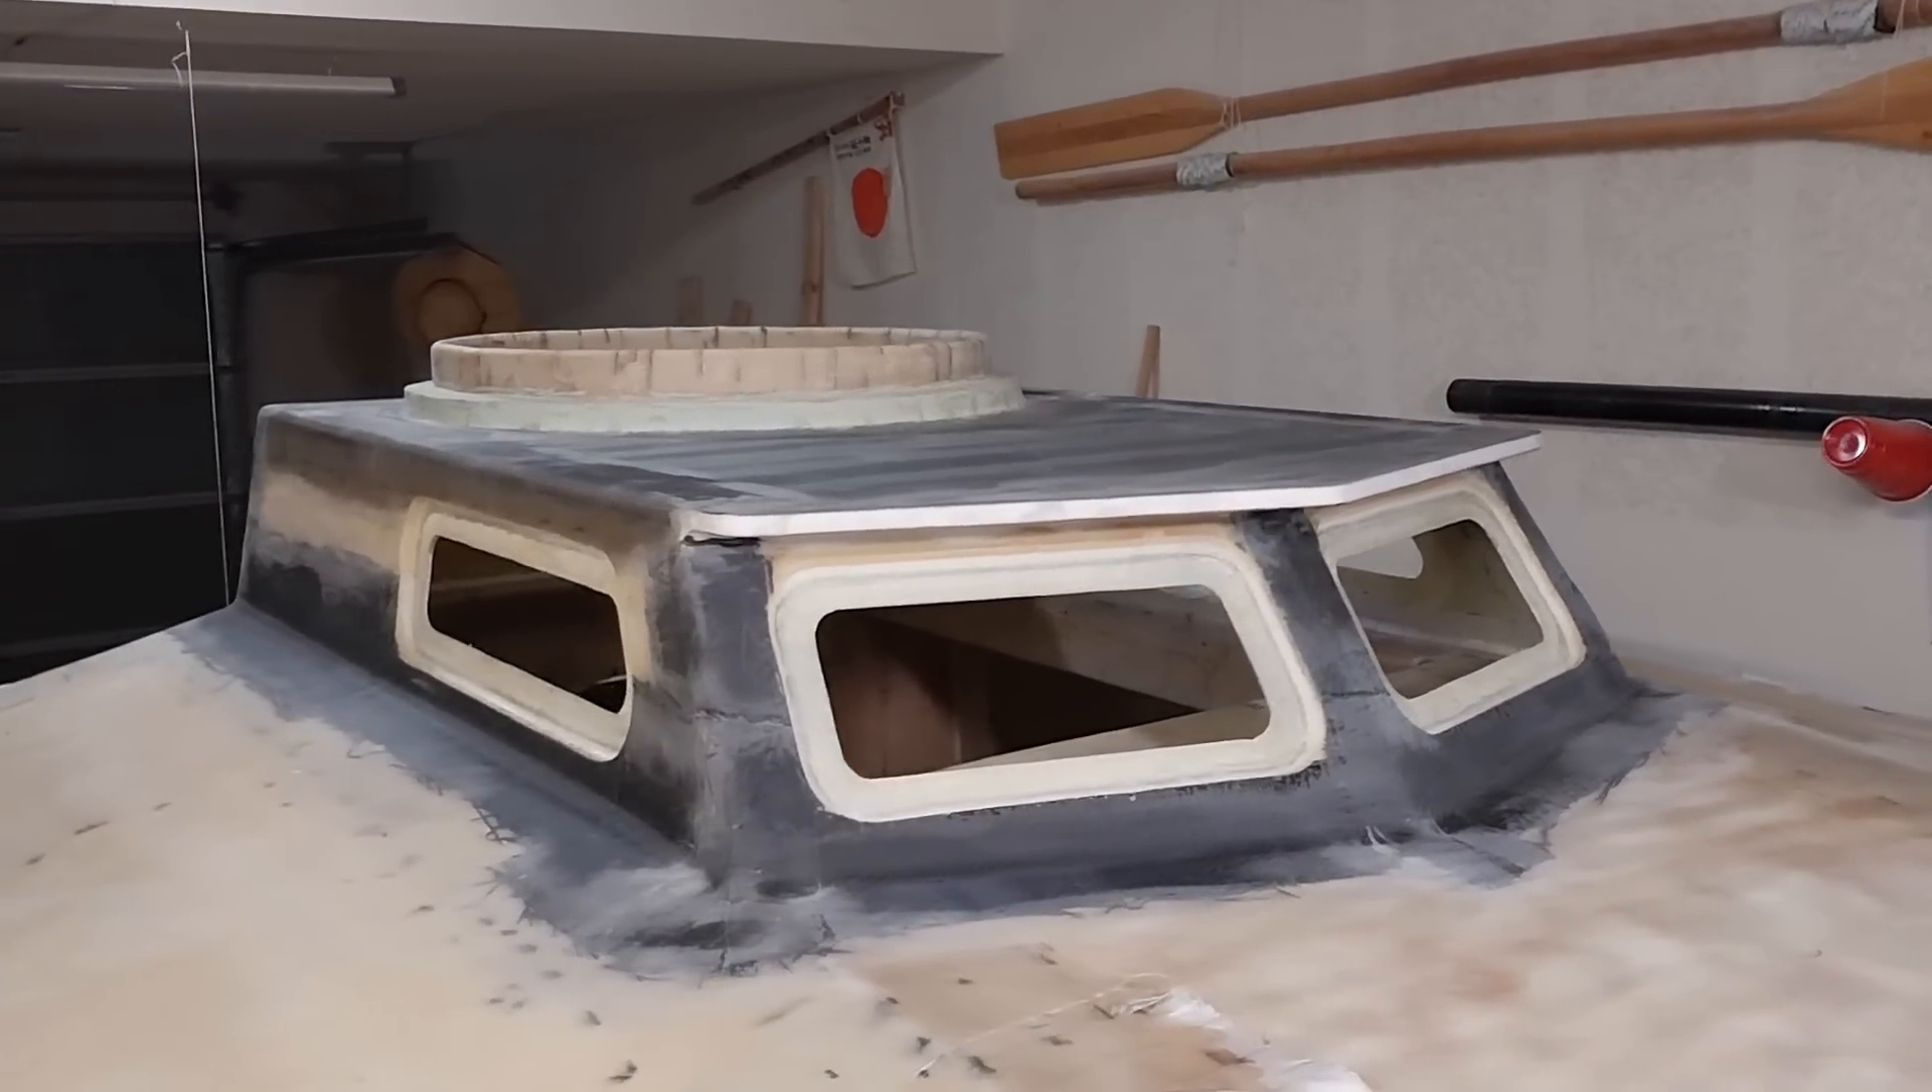I attached the doghouse with three layers of carbon fiber and i wanted to use carbon fiber not only because it'll block uv from degrading any of the fiberglass but it's also lighter and adds more strength than regular fiberglass.